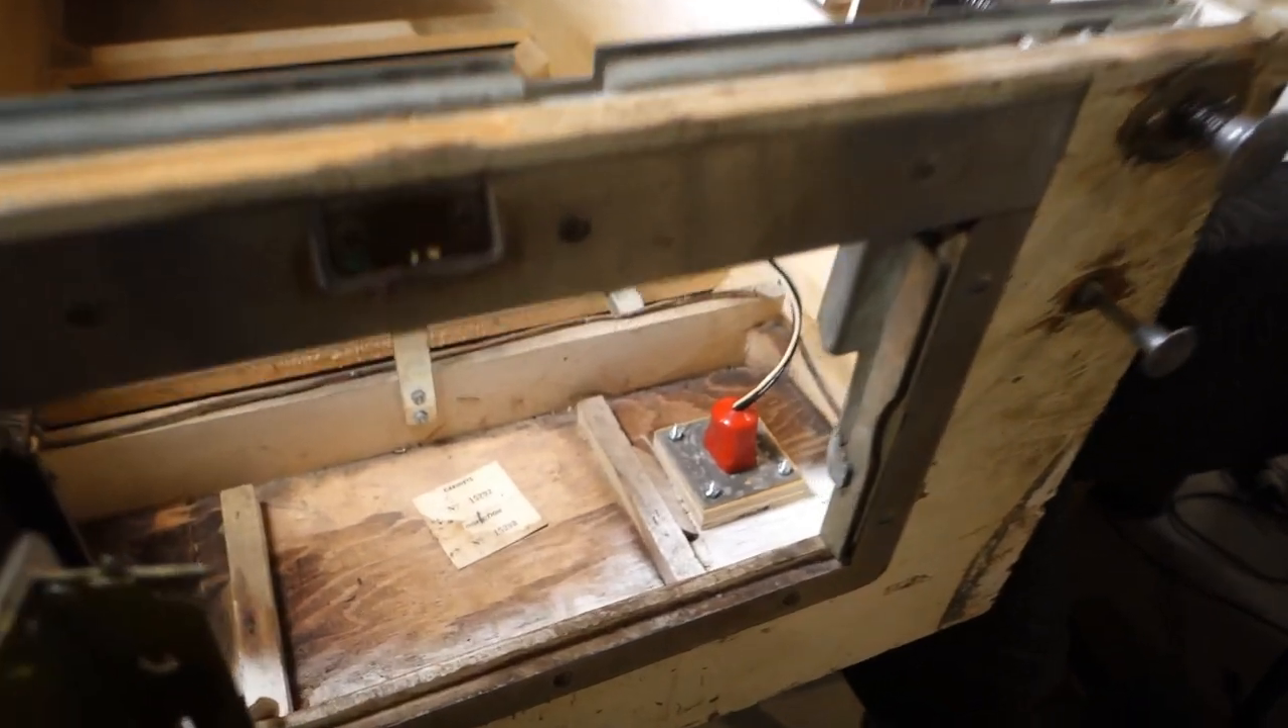All right switch plate is installed and it looks really good.